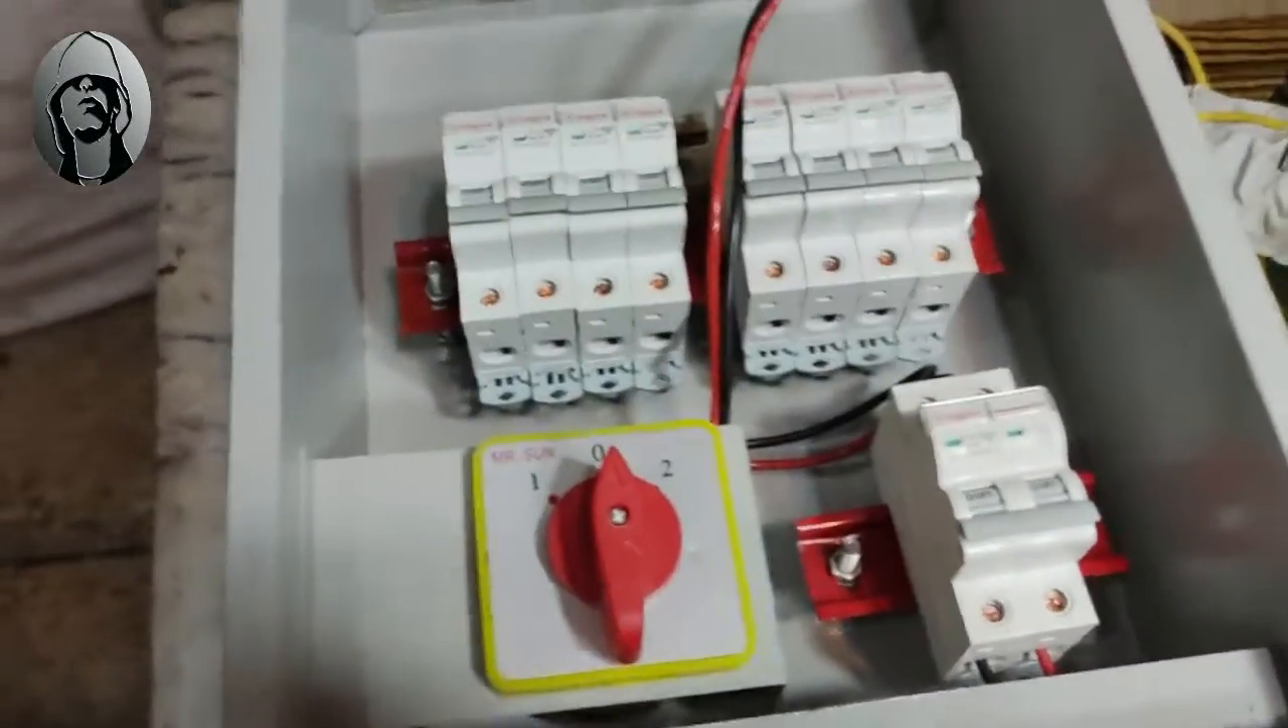آپ دیکھ سکتے ہیں ہمارے بریکر سبھی فکس ہو چکے ہیں۔